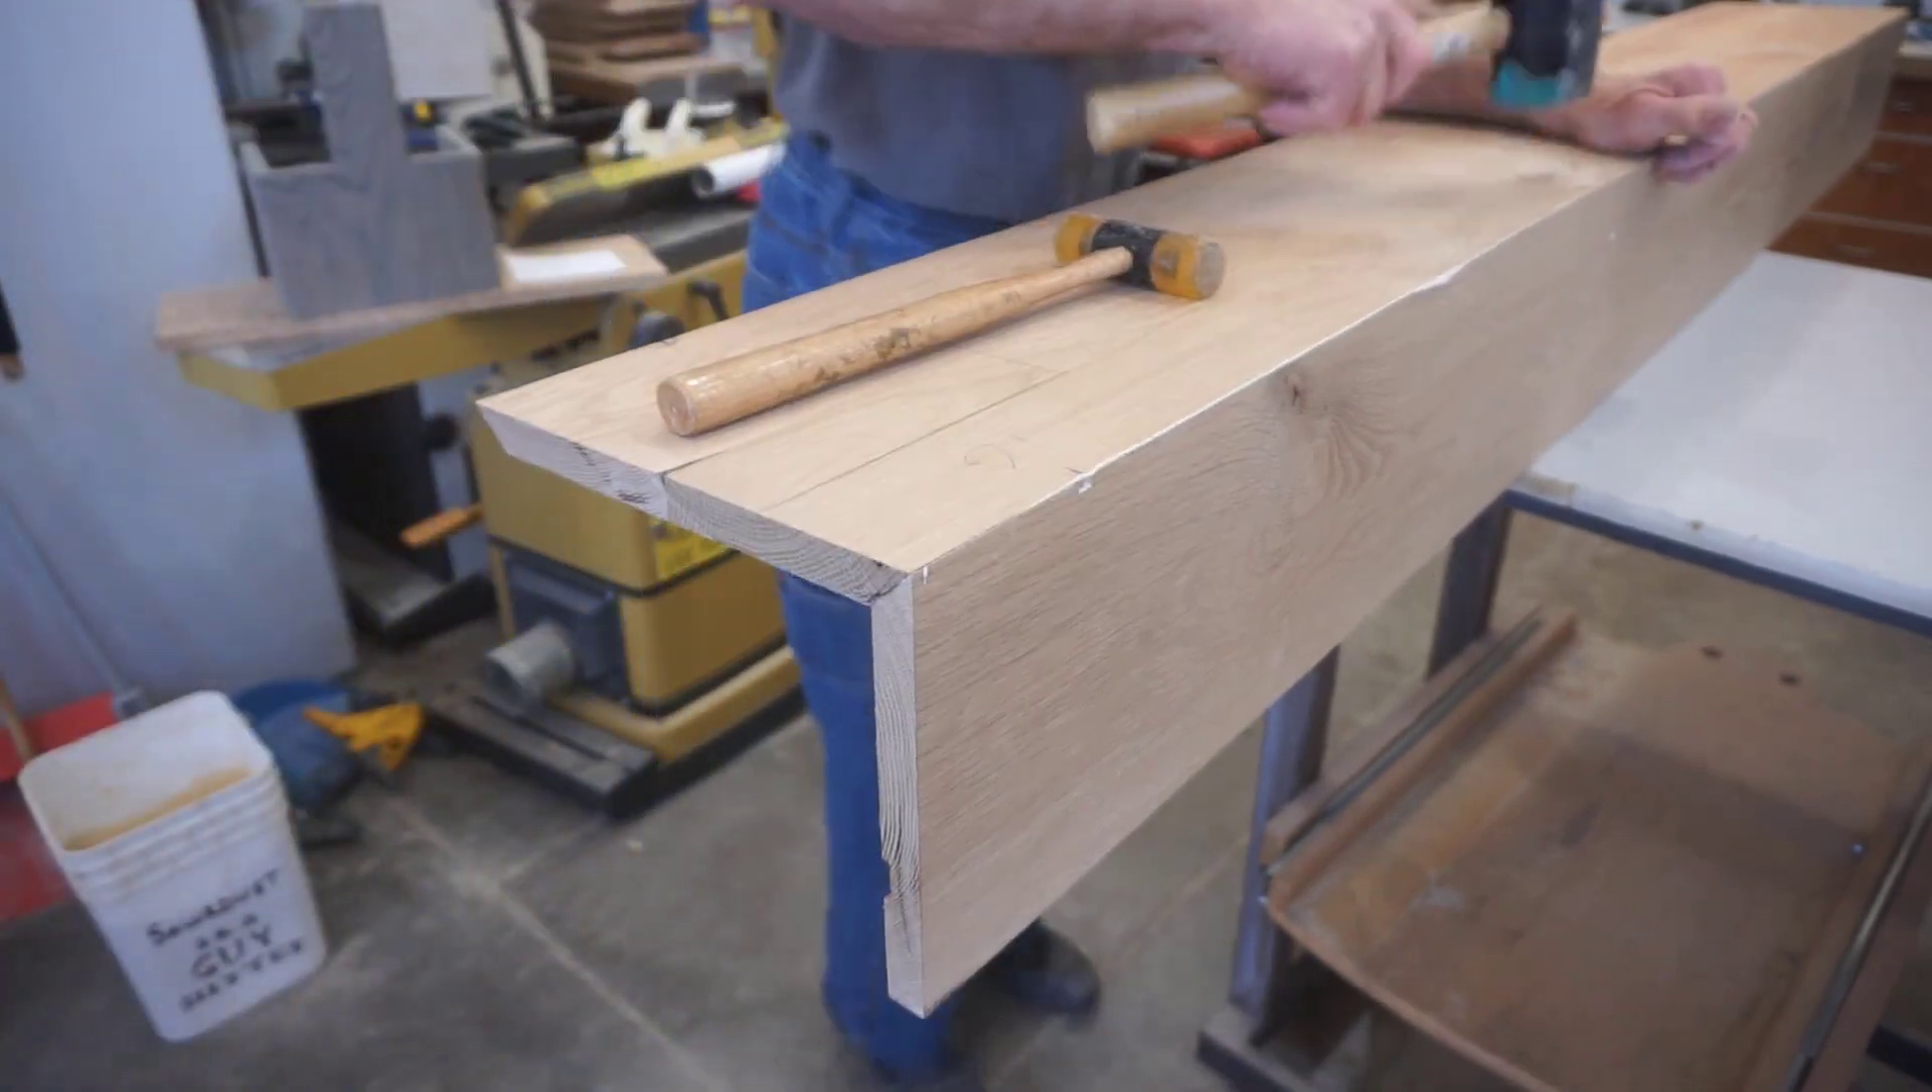A locked miter would be probably pretty tough to do by myself but as it is that miter comes together wonderfully.